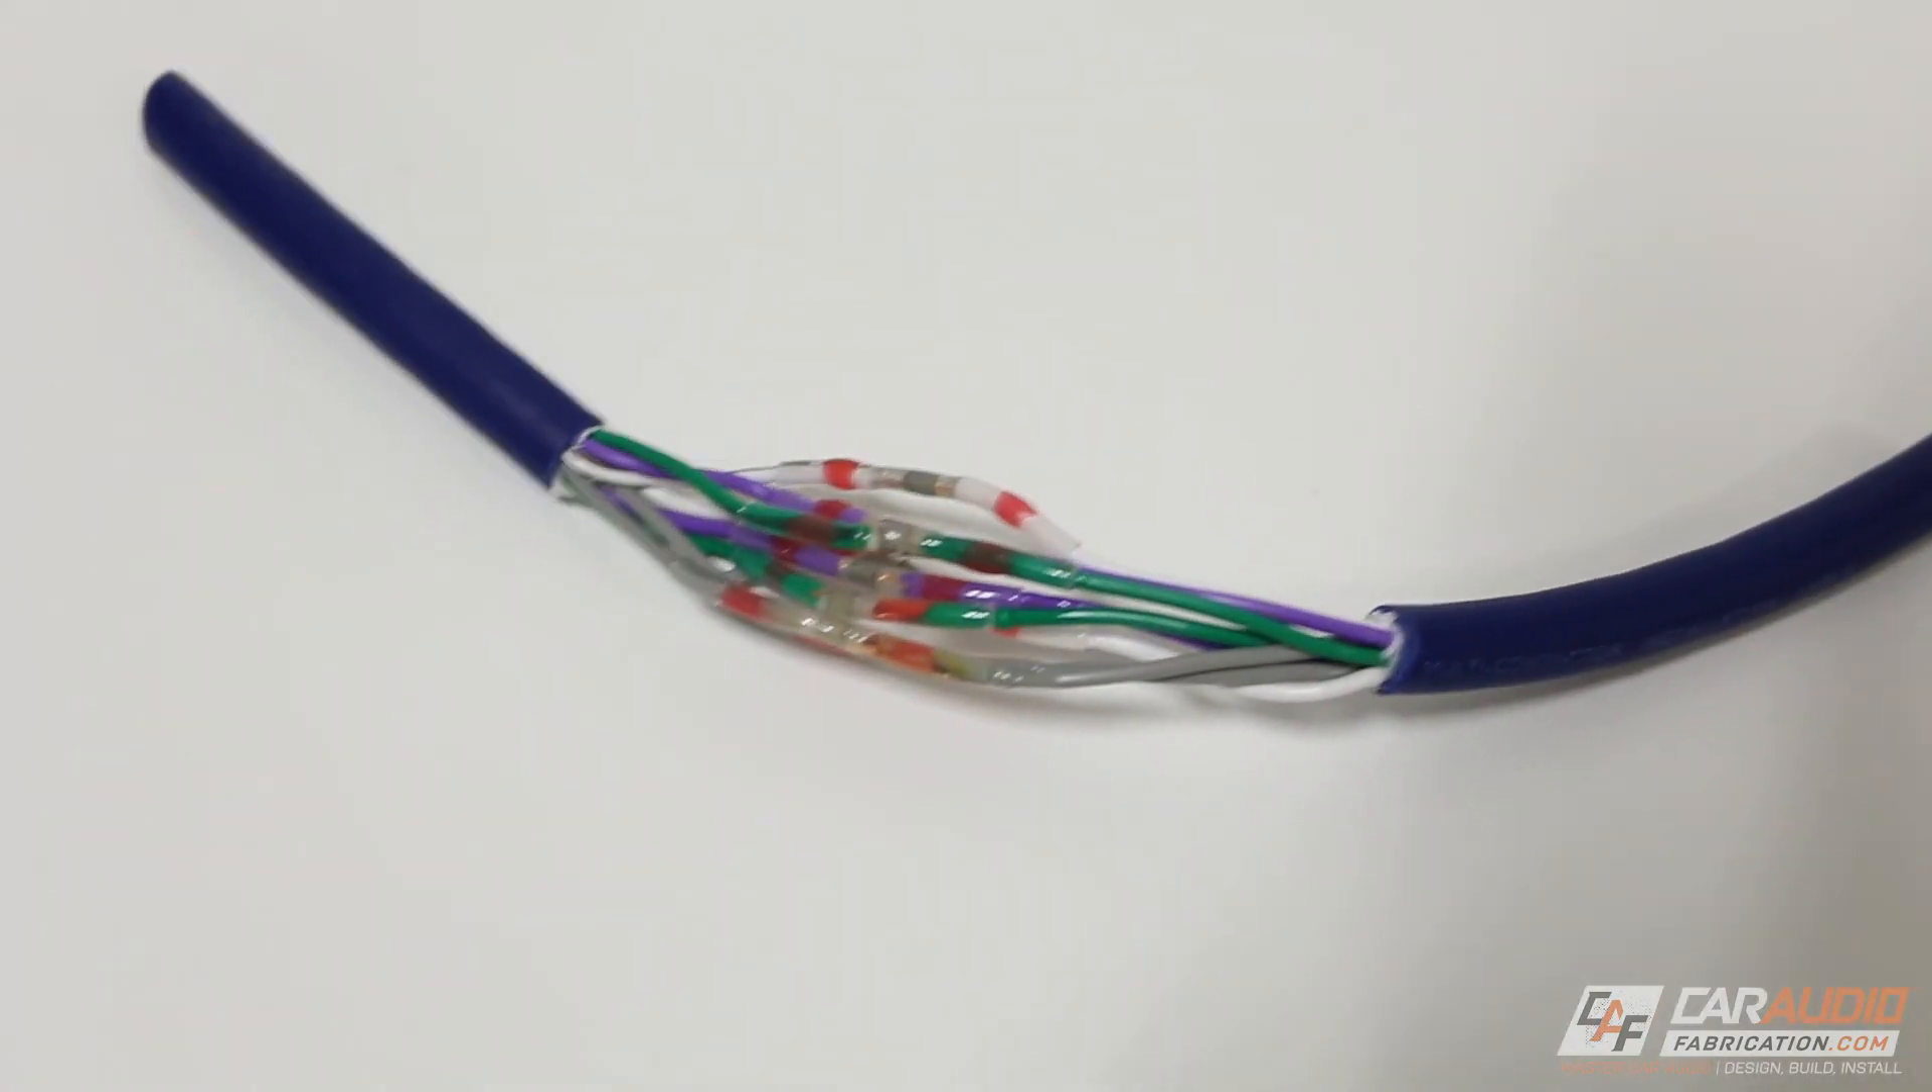So update here, I've got all the wires completely connected and made into this harness.